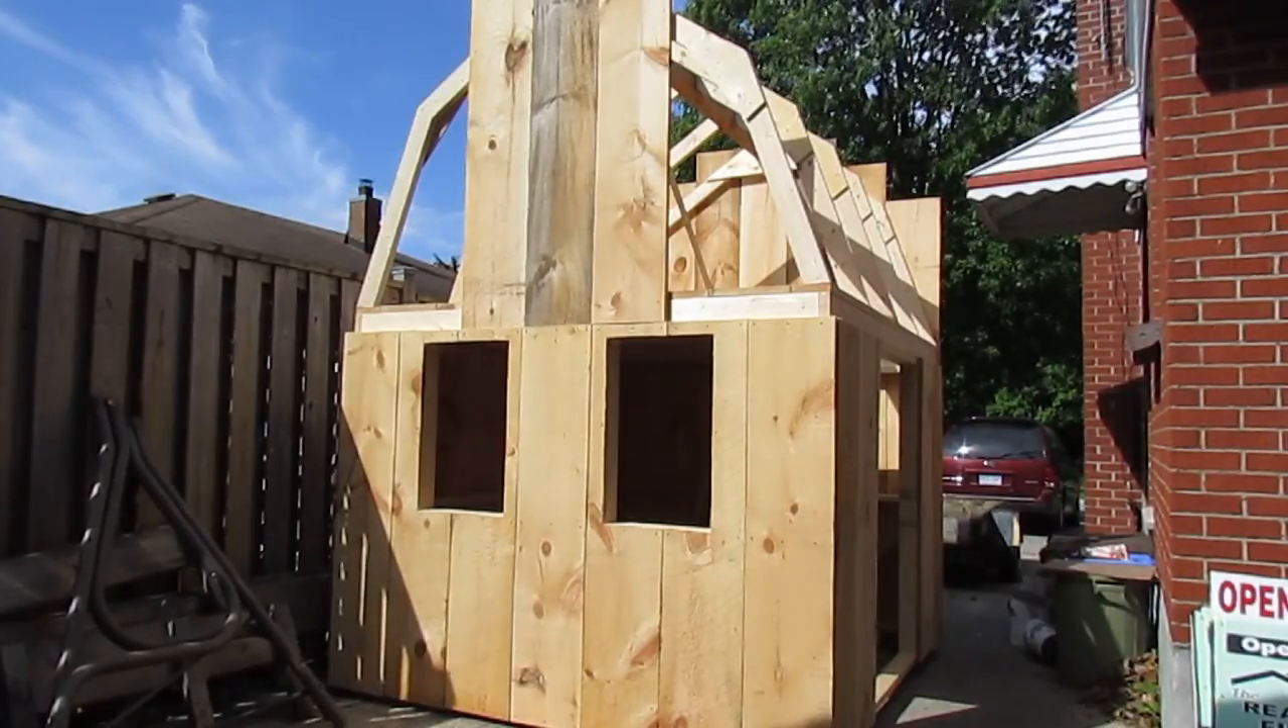We have rafters up and the end wall is almost done.